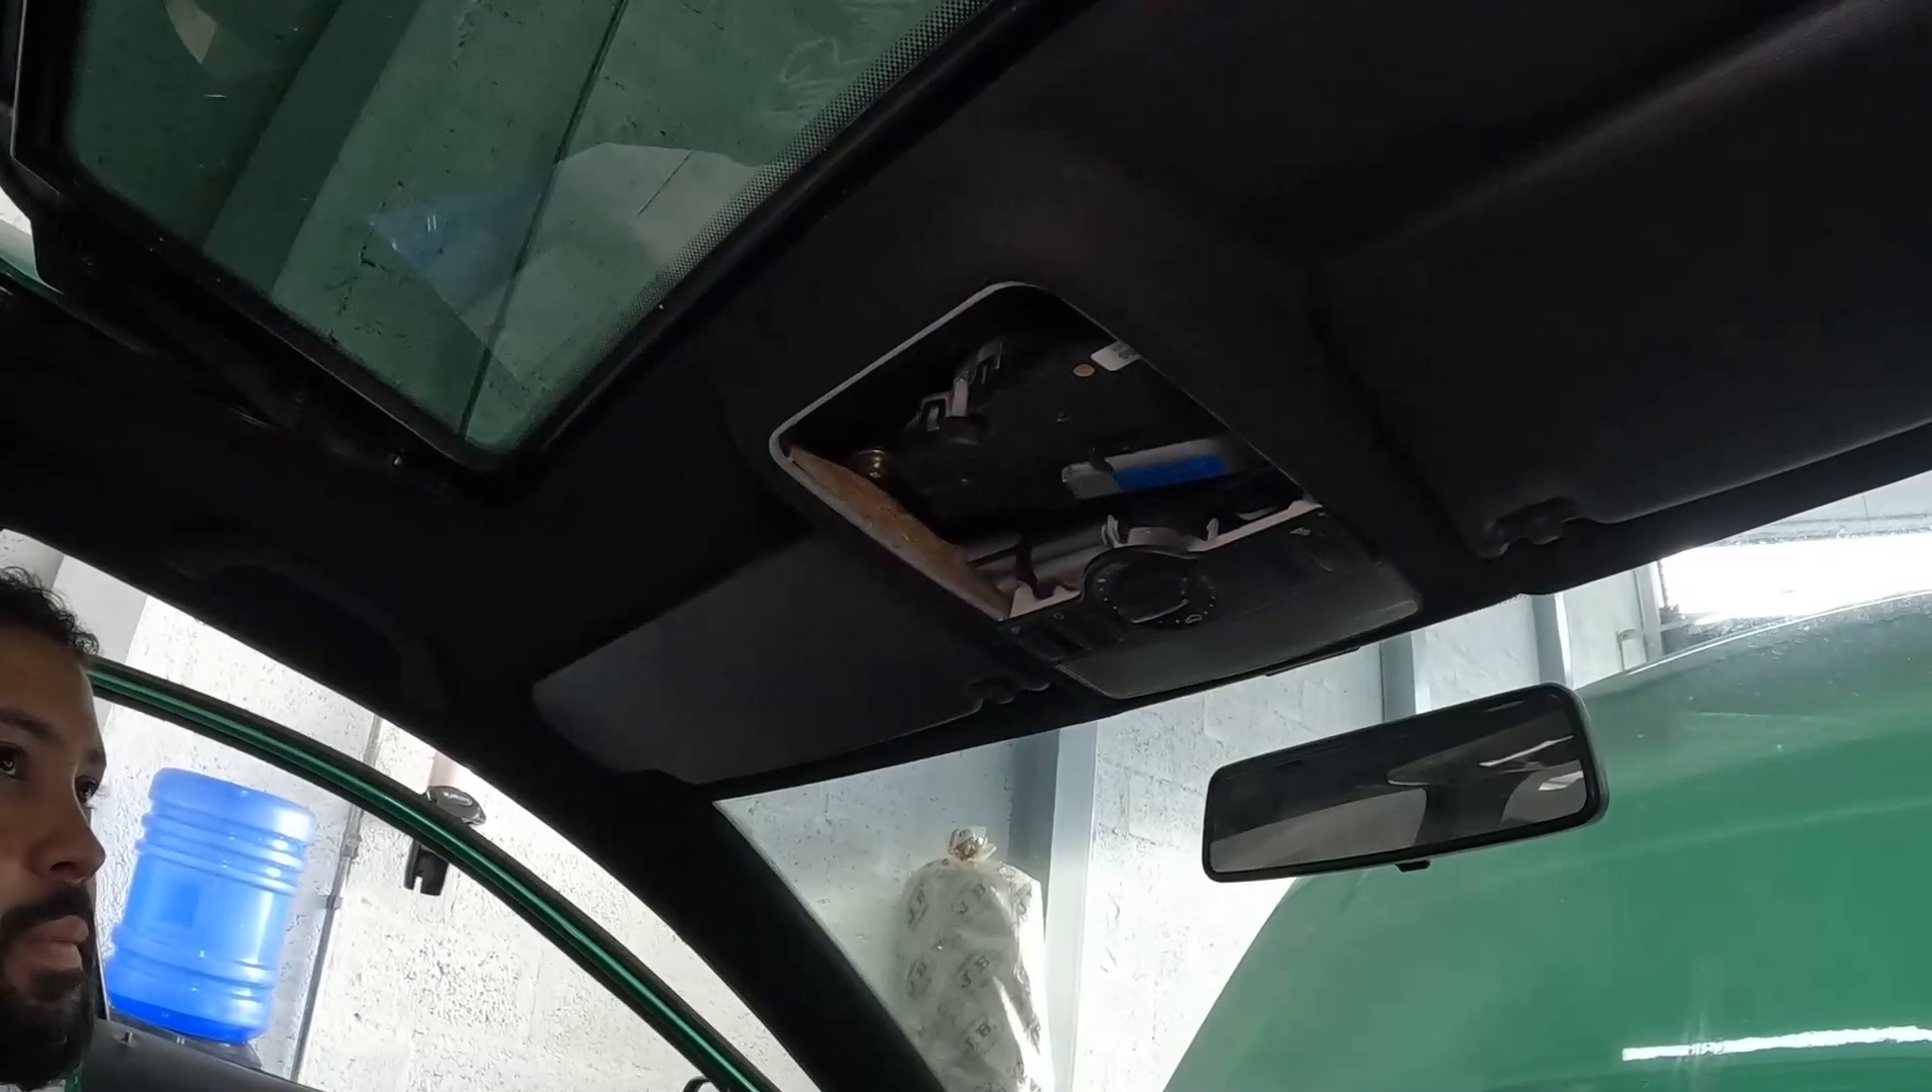Ó, tá faltando isso aqui, certo? Isso, essa tampa tá faltando.